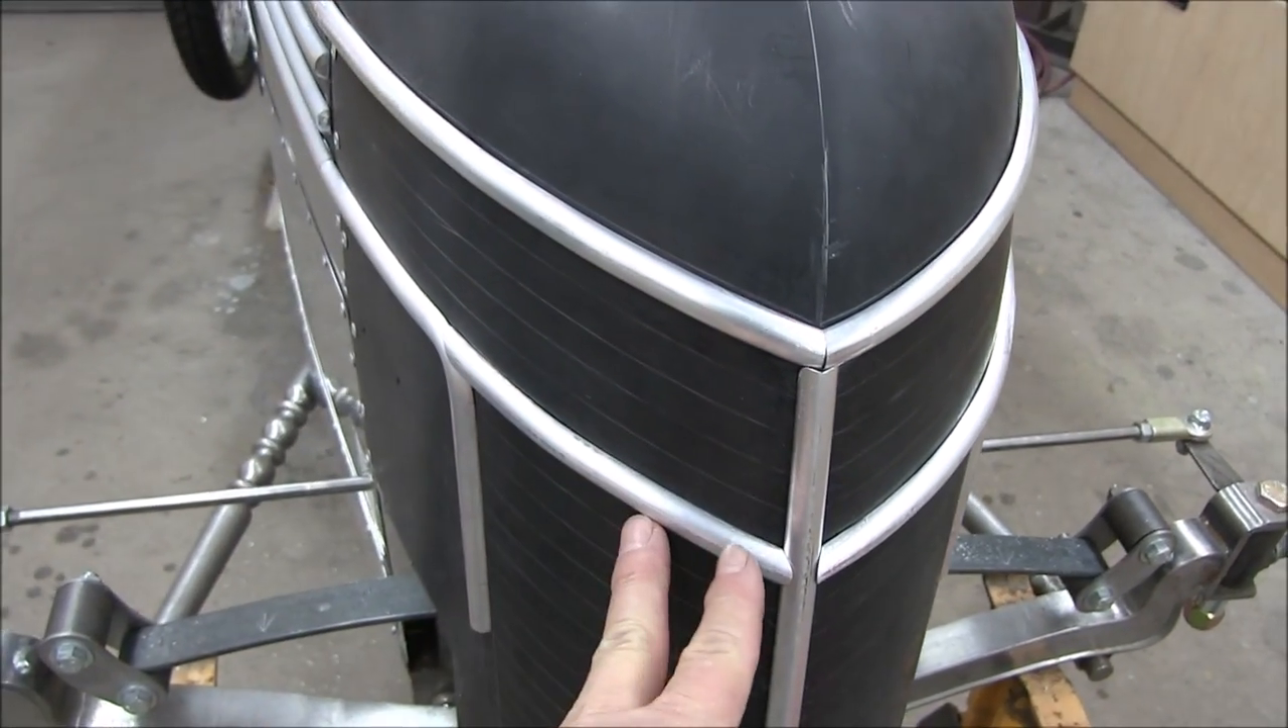I installed the two curved pieces and then these two pieces right in here.